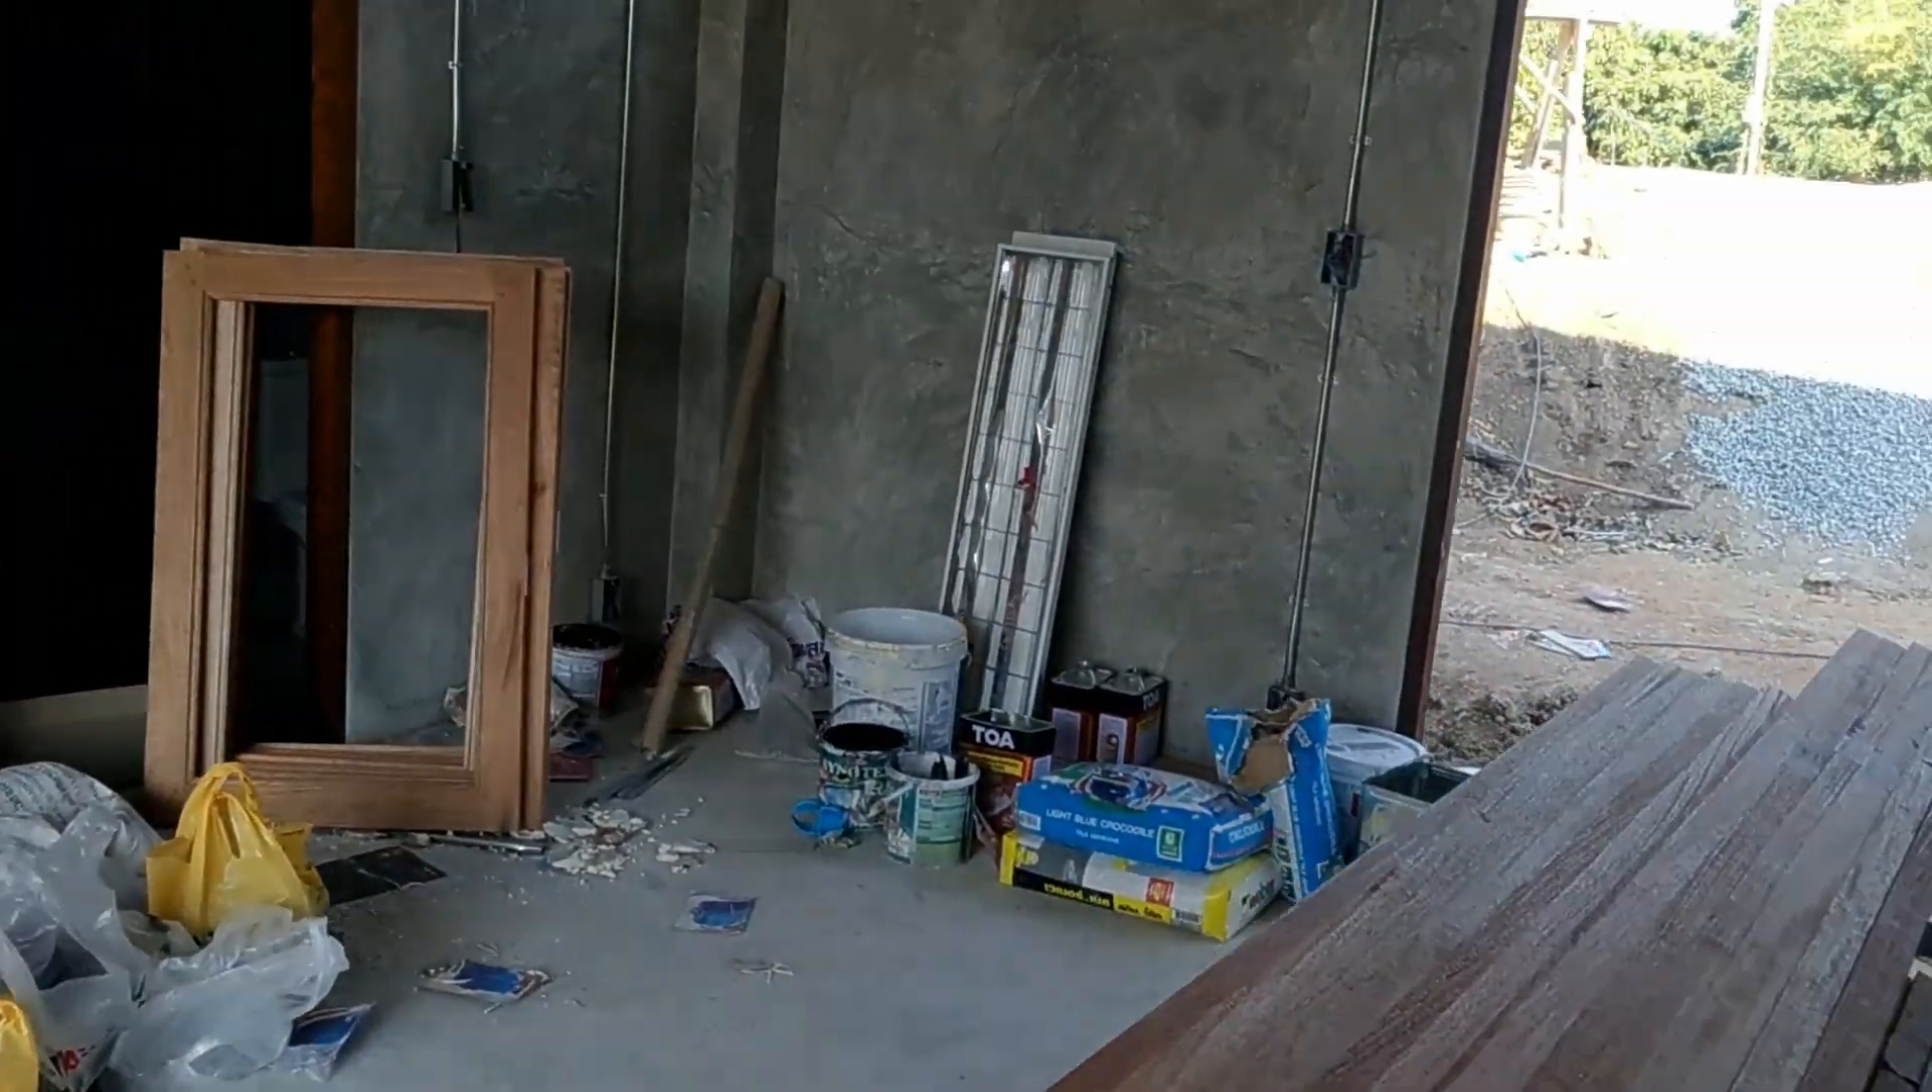Still a lot of doors to go on and a bunch of windows.